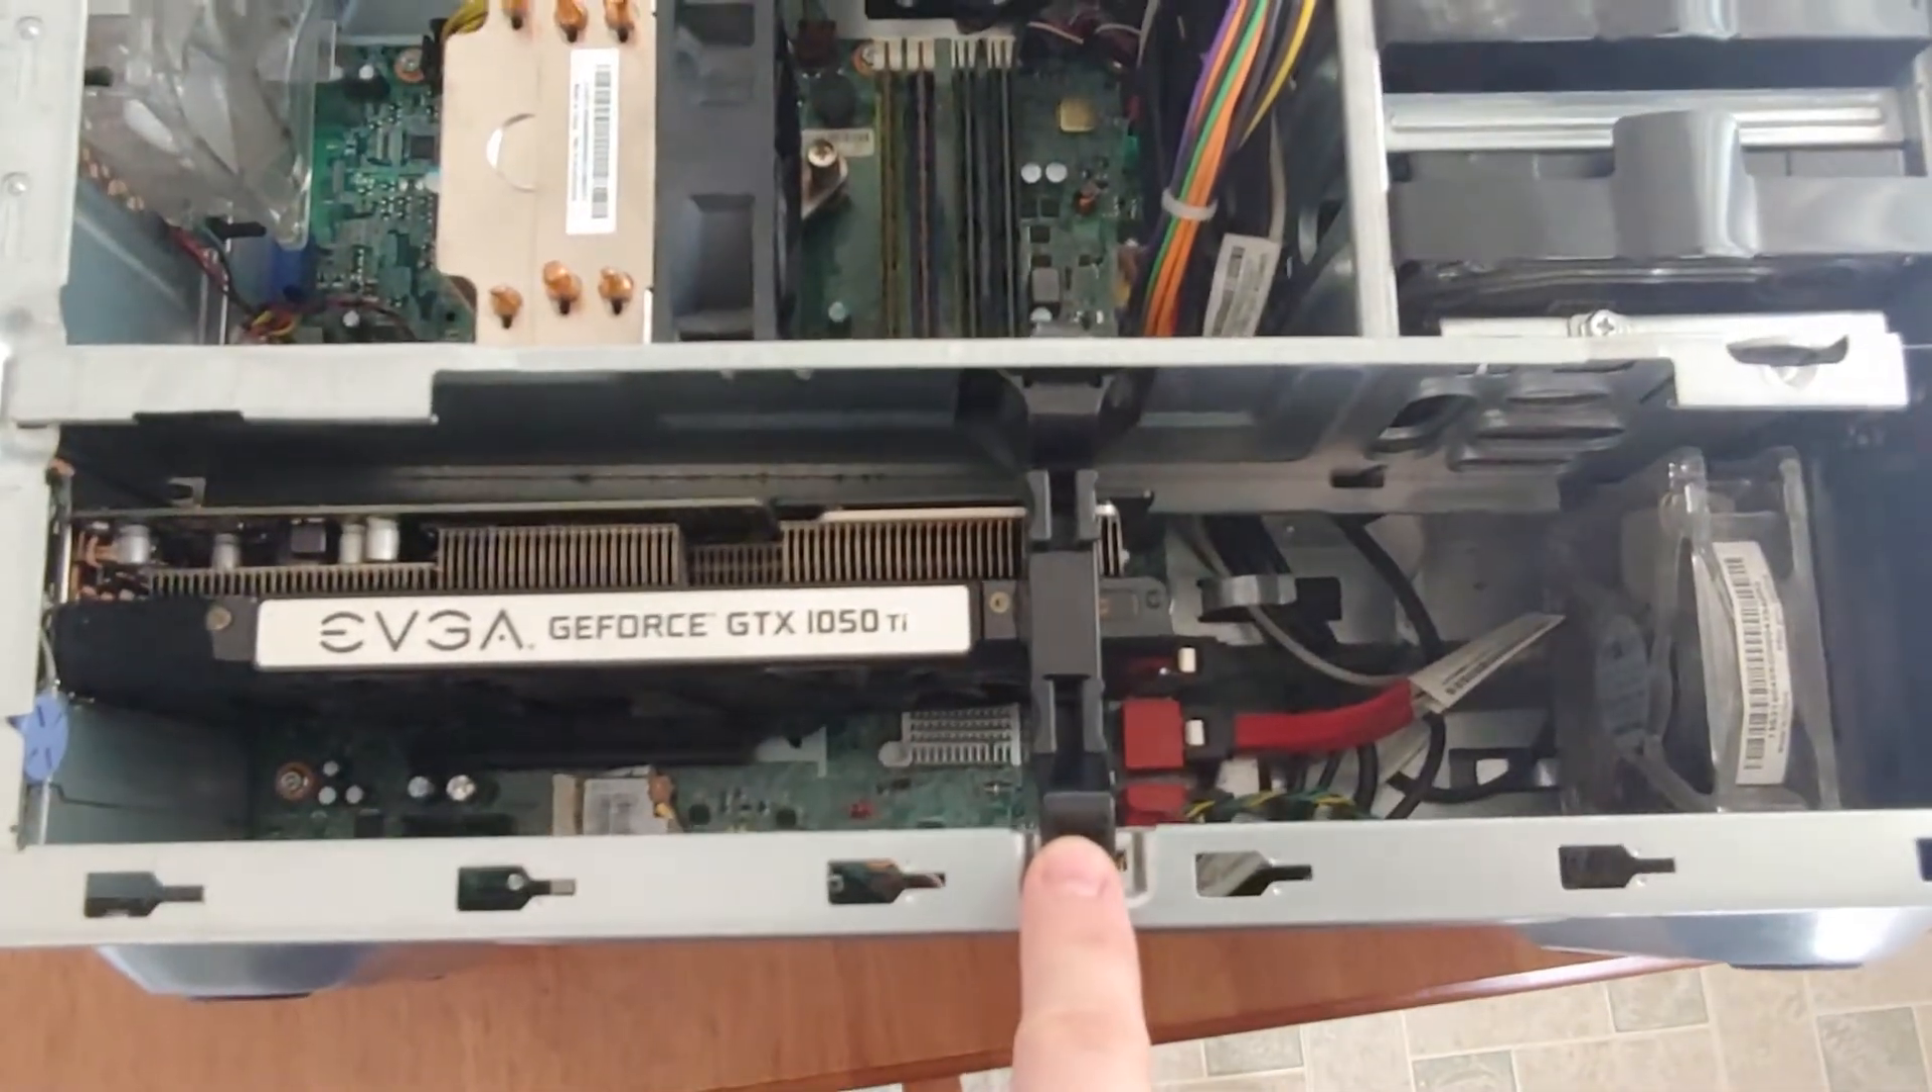And this black bracket lock is in the way and I cannot figure out how to remove this lock.